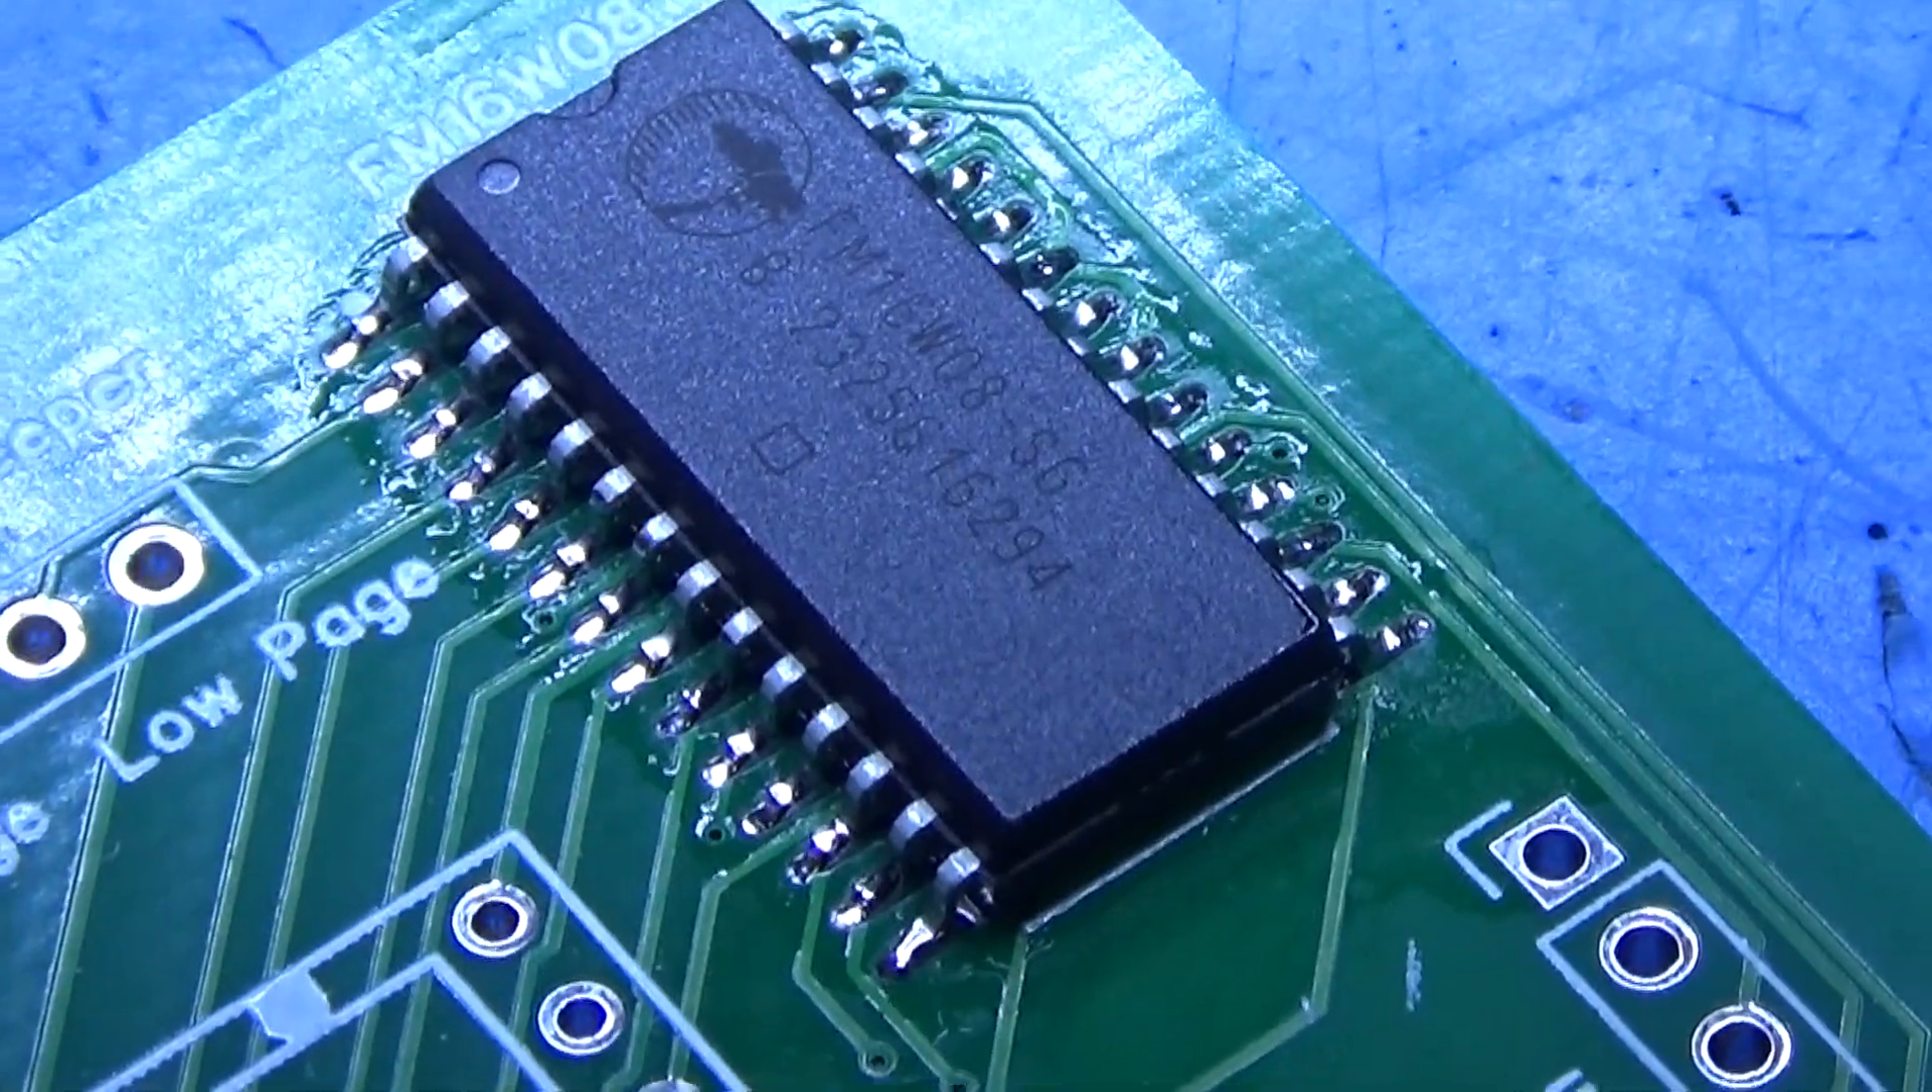I got the chip soldered on.